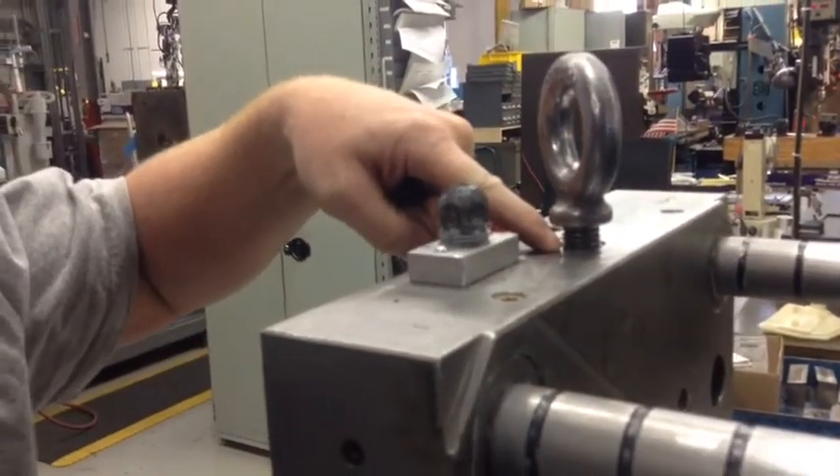That is an improperly installed eye bolt because the shoulder does not go down to the mold.